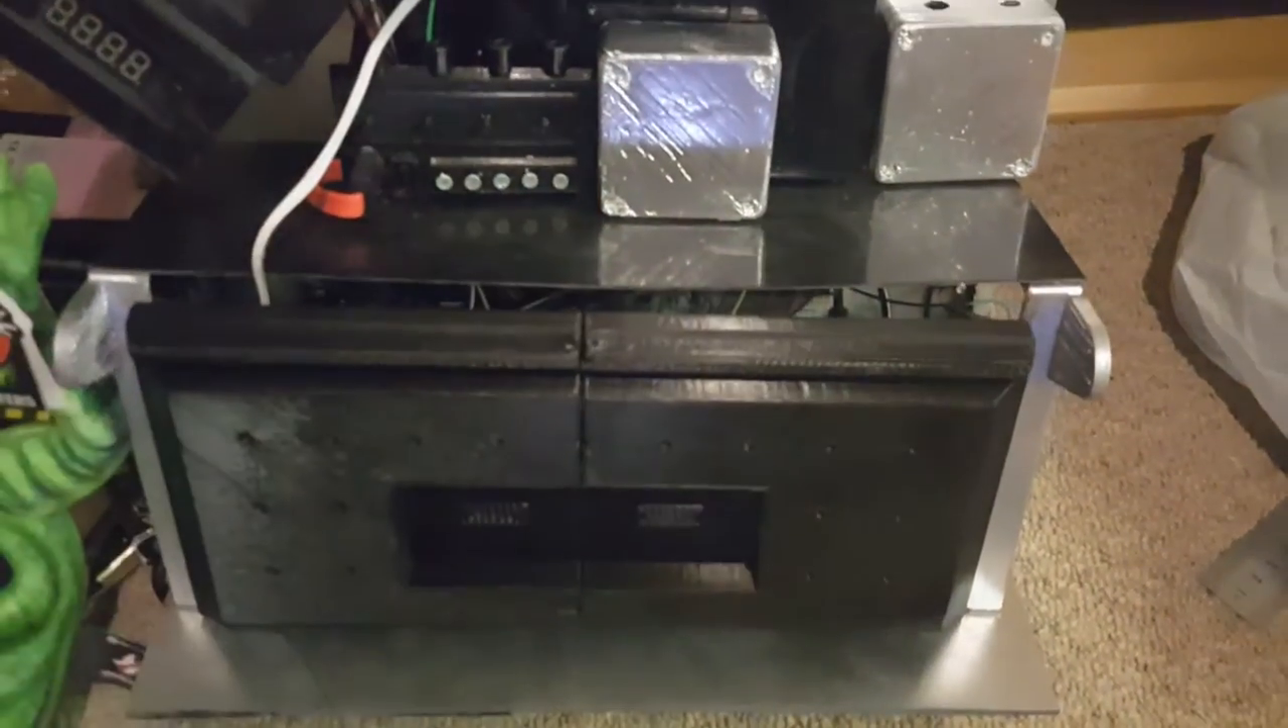And there's a gap in the top which I'll fill in with some L-shaped plastic.